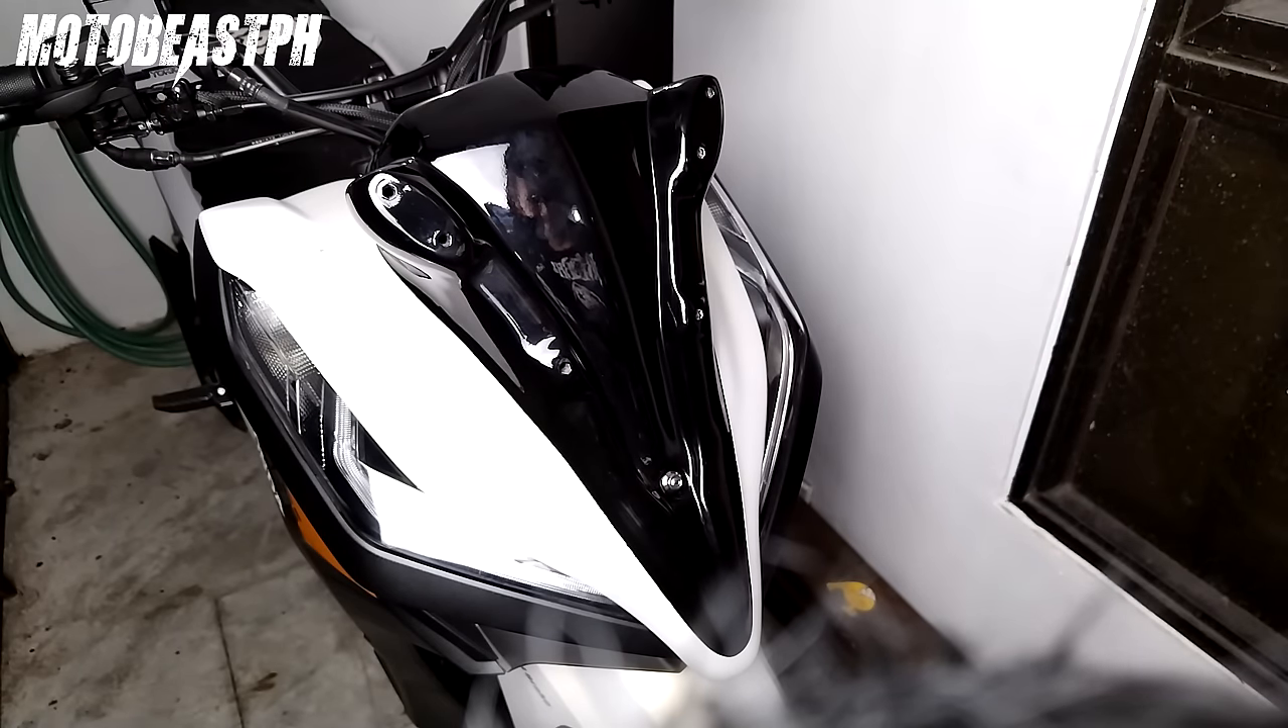Ayan. Nakabit na natin yung custom mask natin.